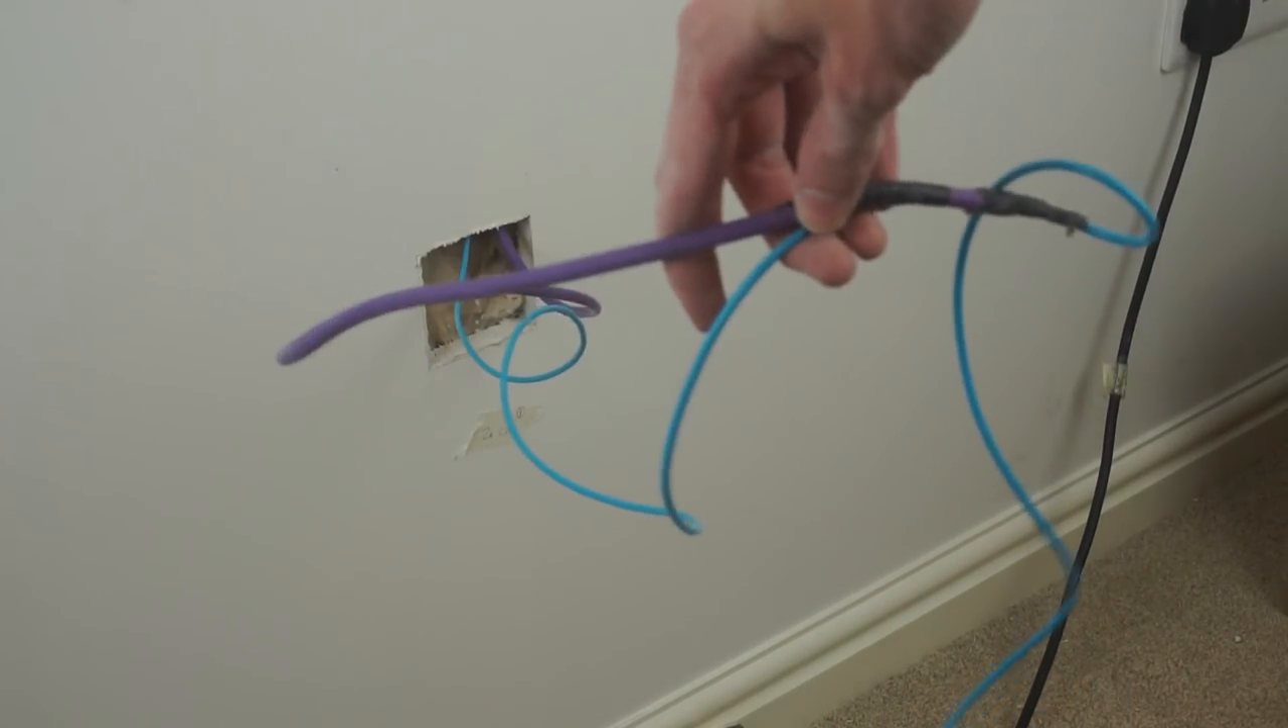Okay, so after a ridiculous amount of effort I've now been able to pull one of the CAT6s through.